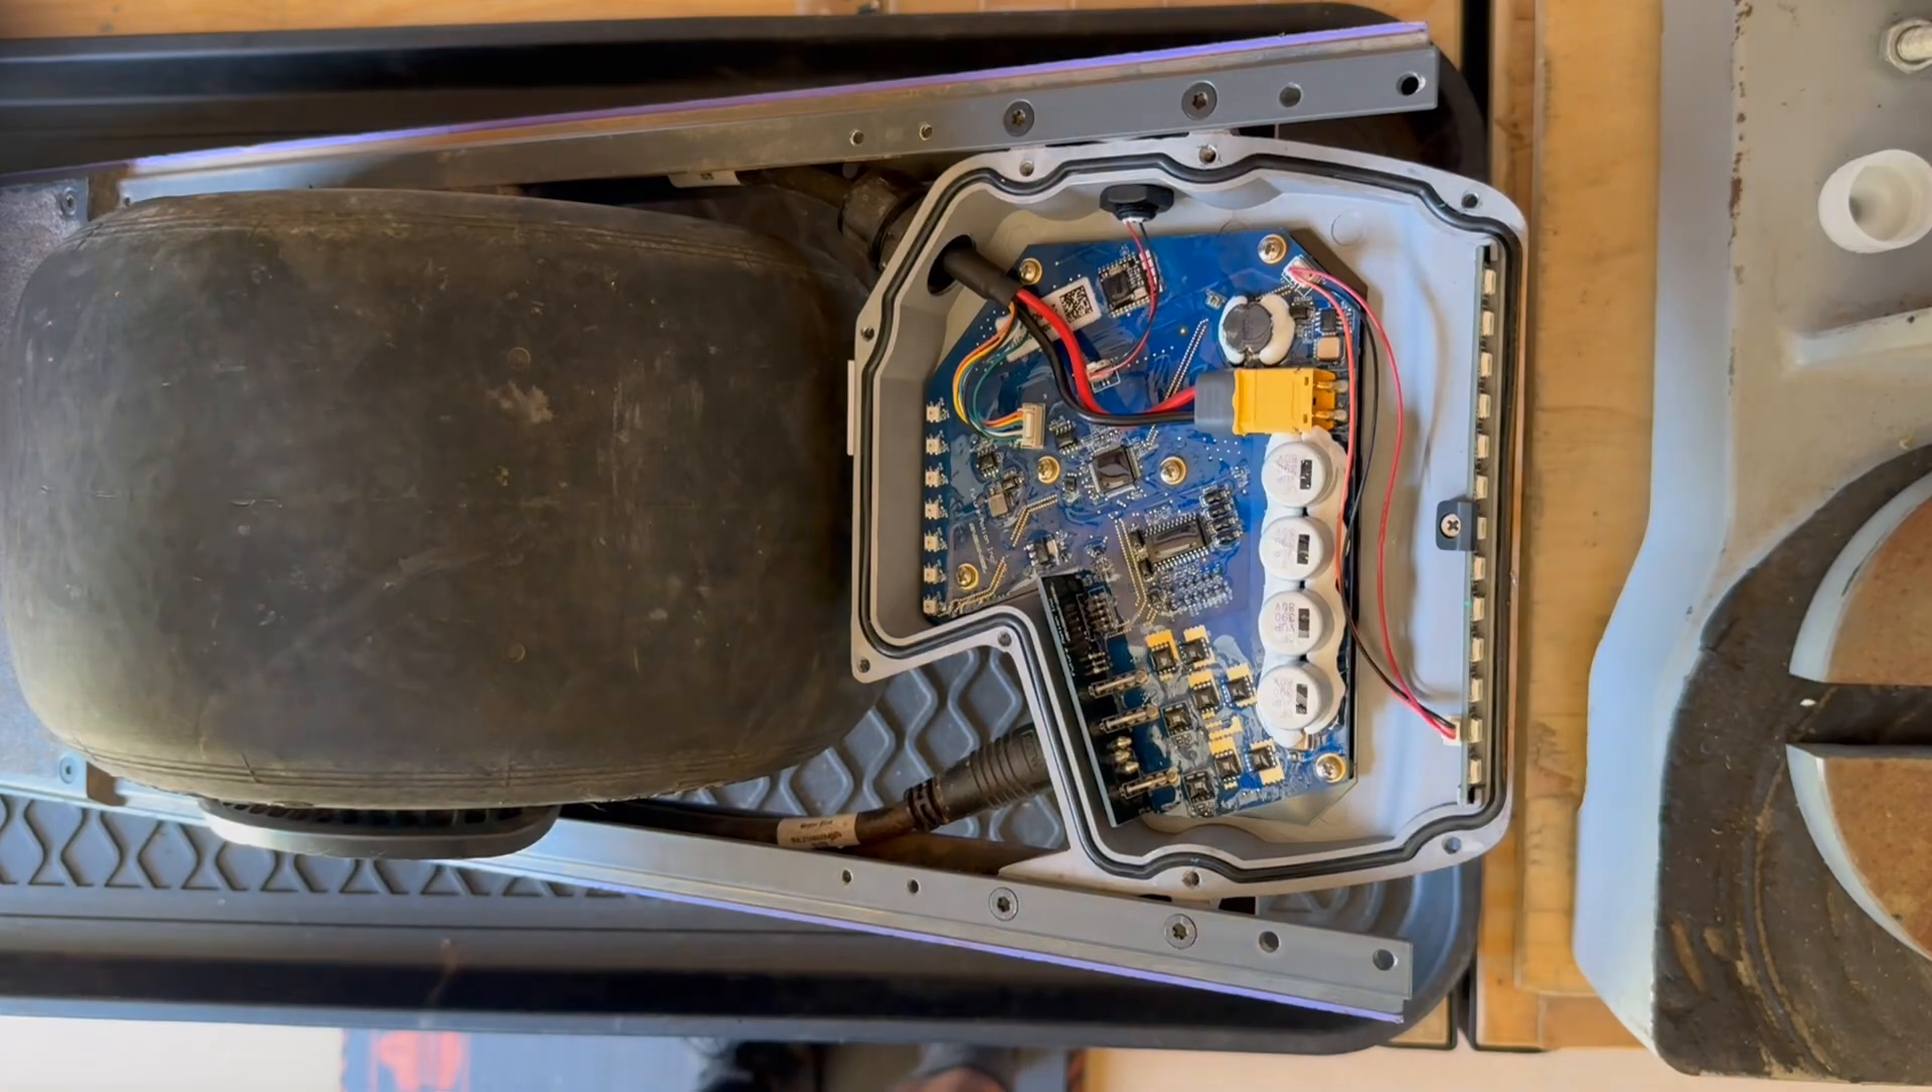The gasket is still seated.